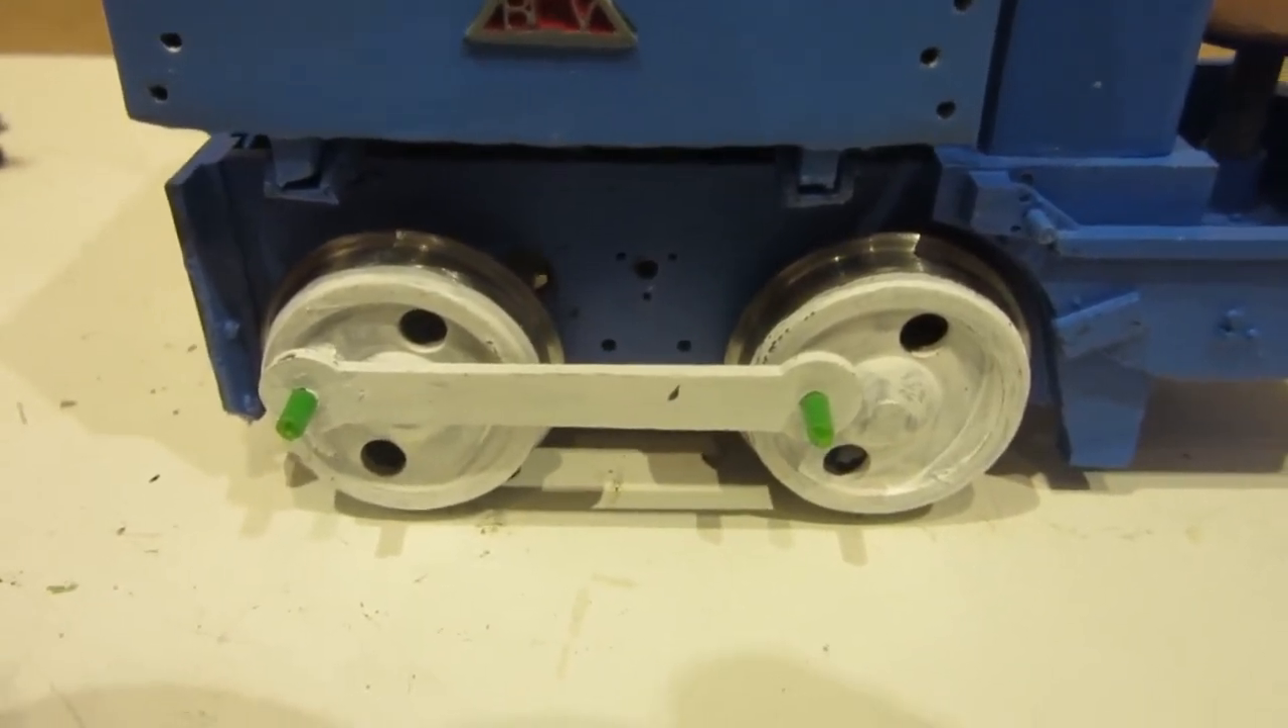At the moment there's just a little bit of green wire insulation. I haven't yet put the crank pin nut on proper.